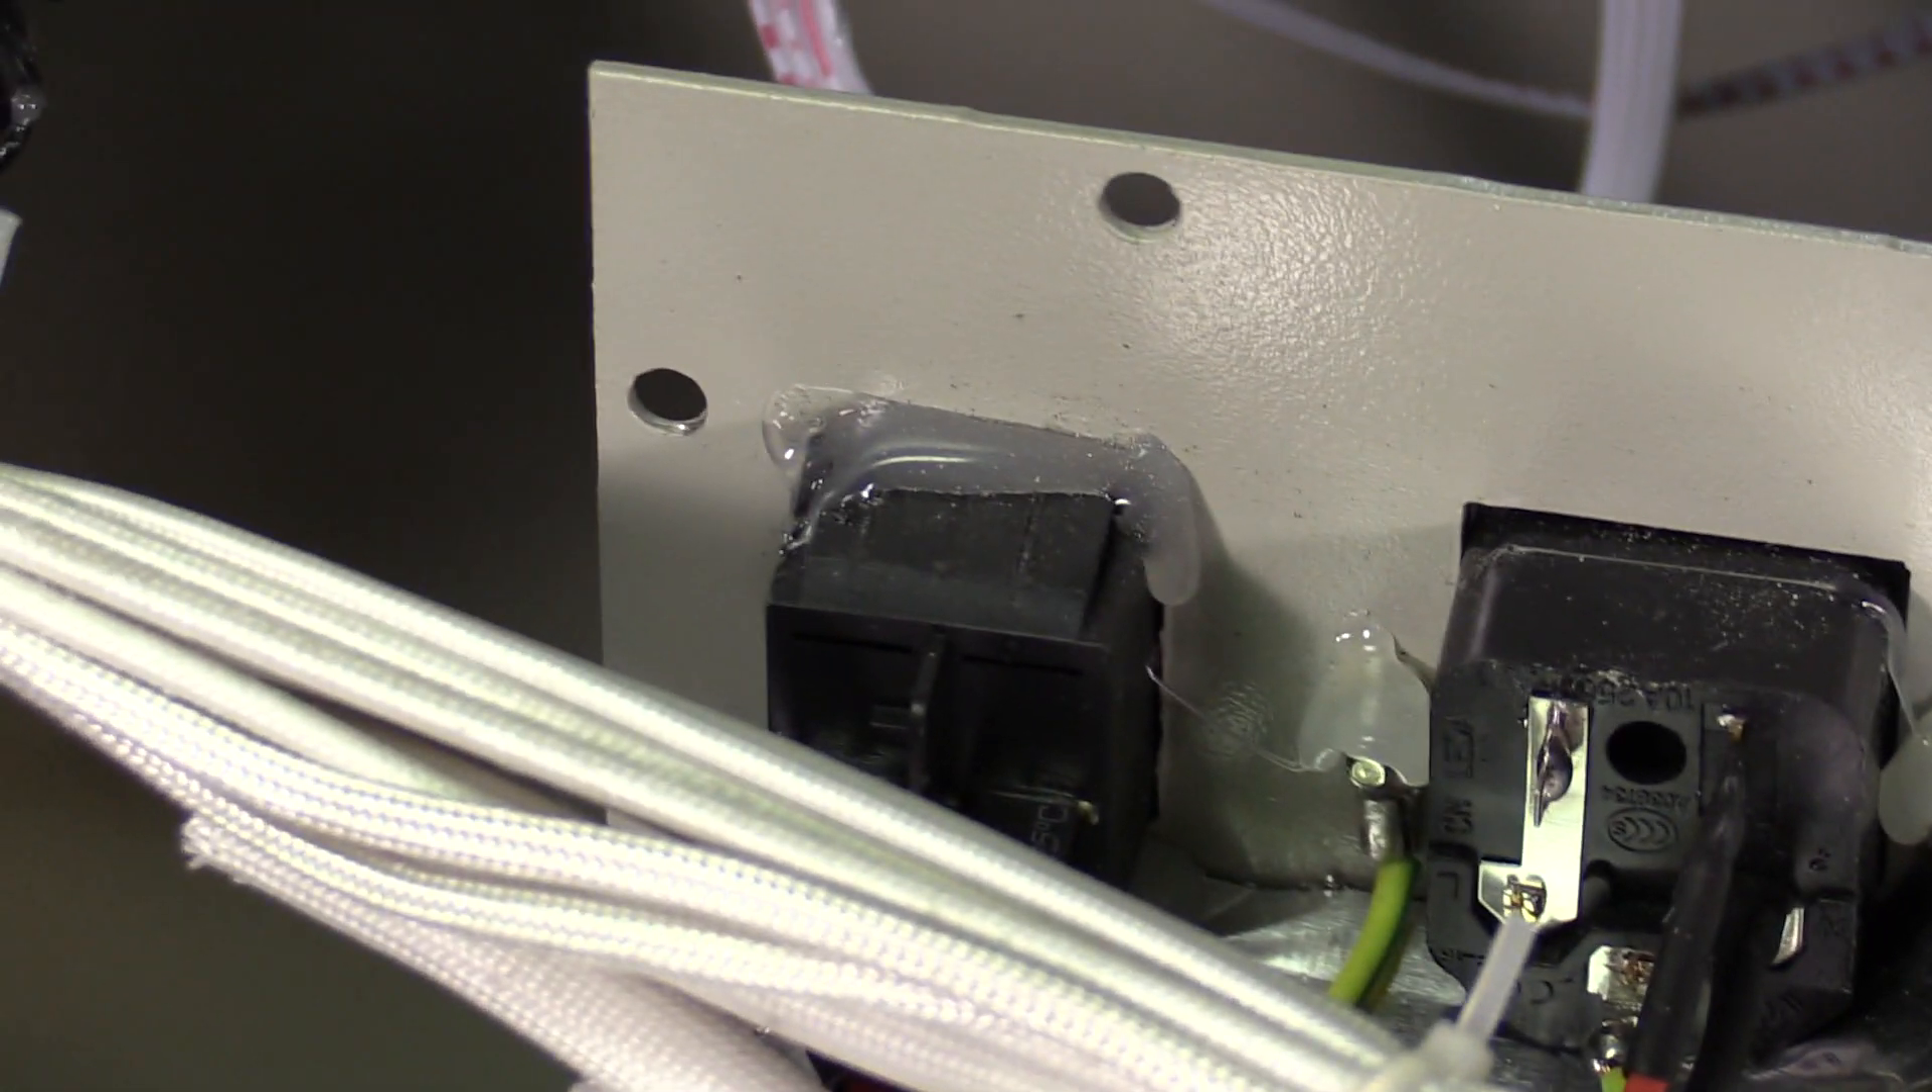Also, the power switch is secured with some hot snot.